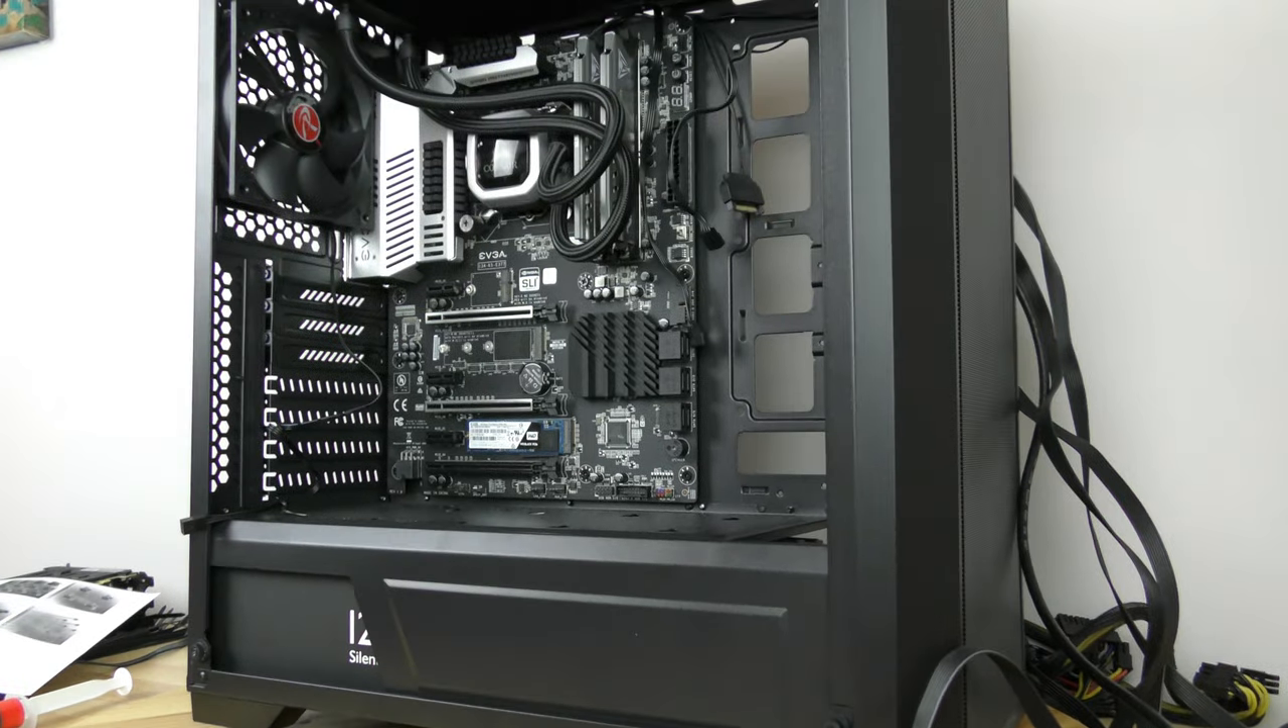Right now we don't have the video card installed yet but you can tell everything else is there.